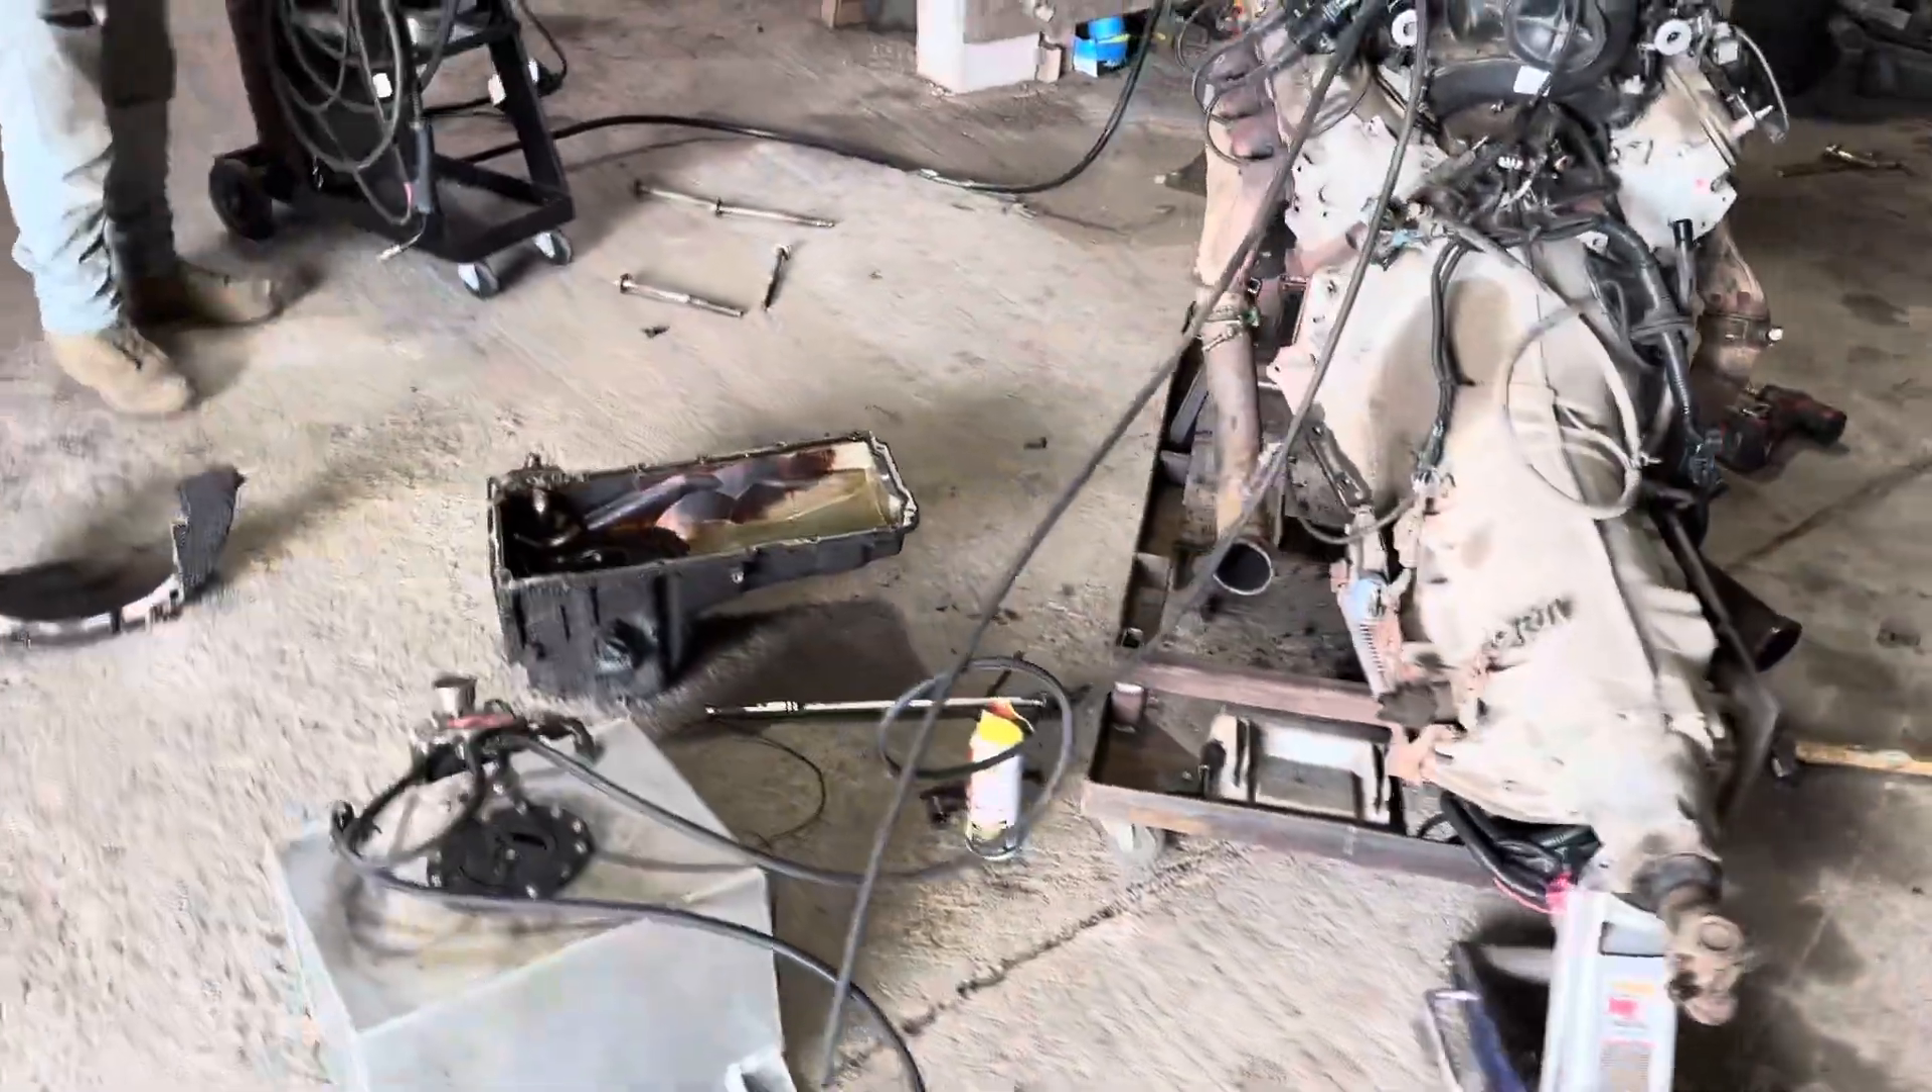Well, with a little assistance, we got the oil pan off.